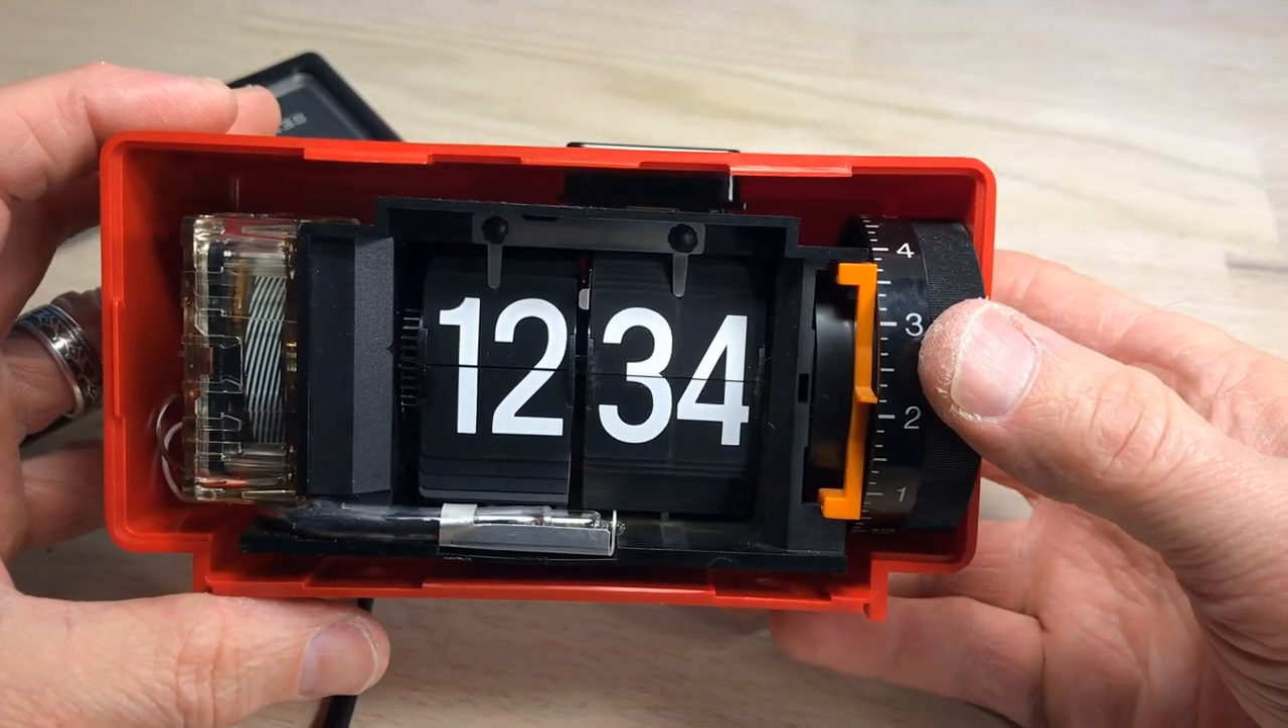You can see the clock uses up all the available space in there.